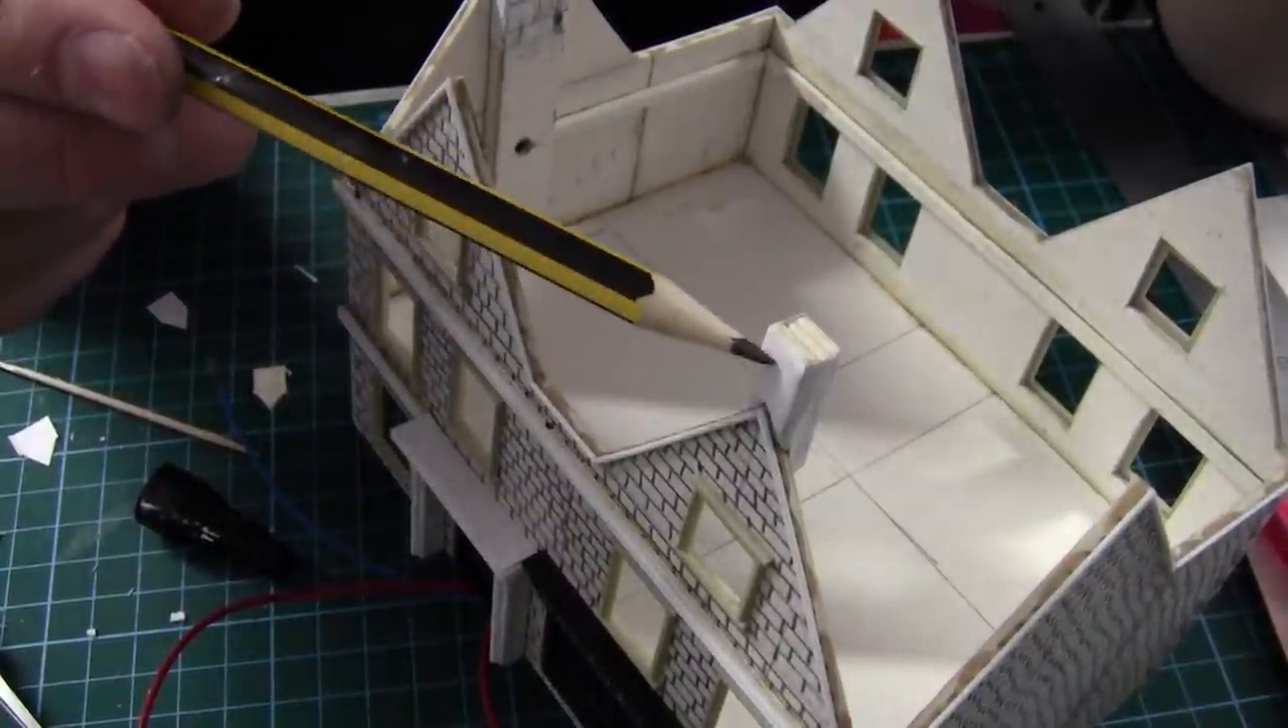I've now added one of the stone features that are on the front of the building.